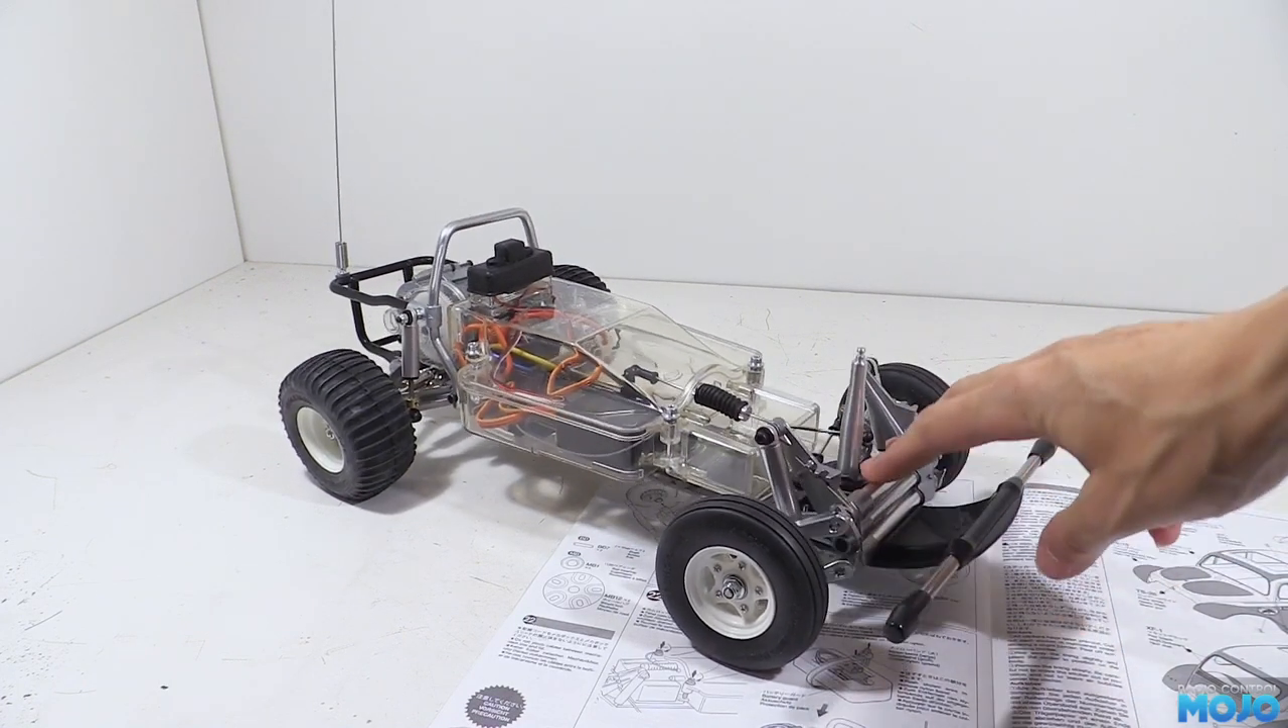What we have is a rolling chassis with most of the electronics installed.